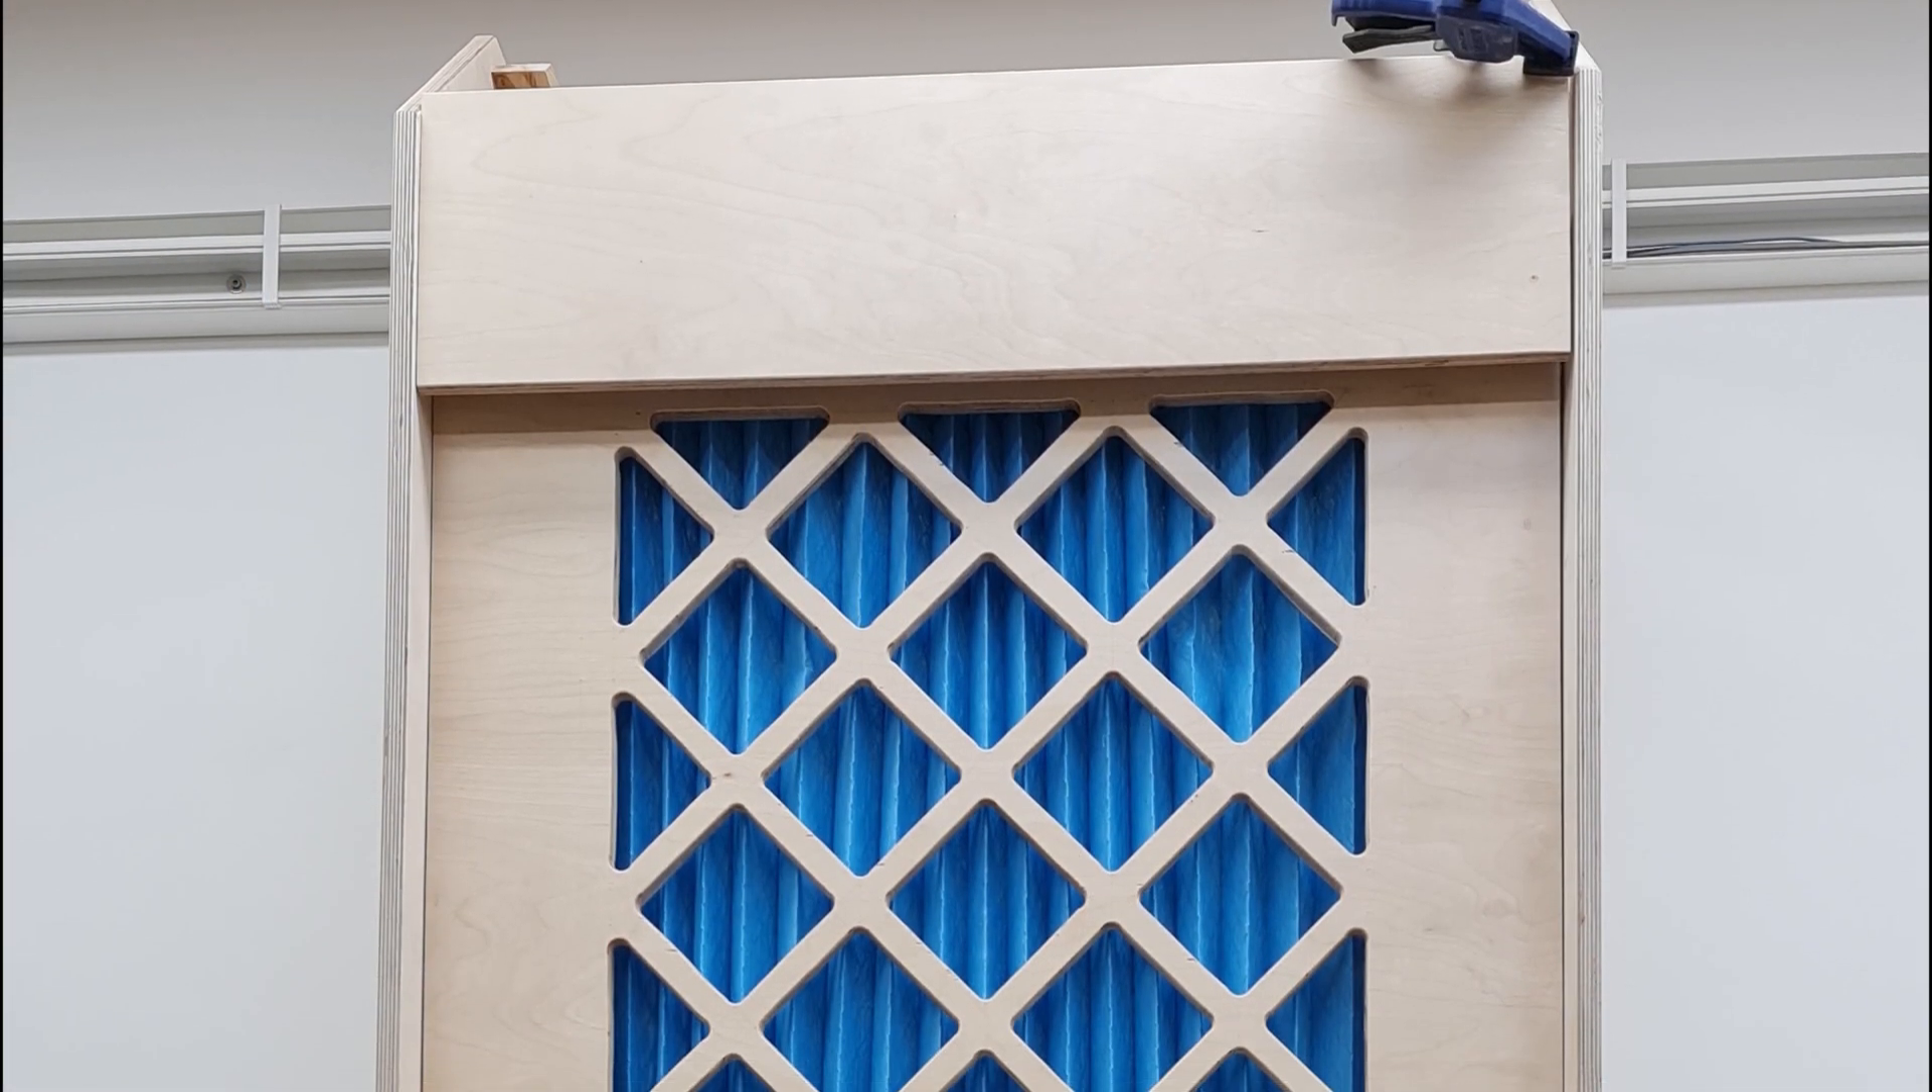Here is the grill and the top dry fitted to check everything works before sealing the top to the sides.